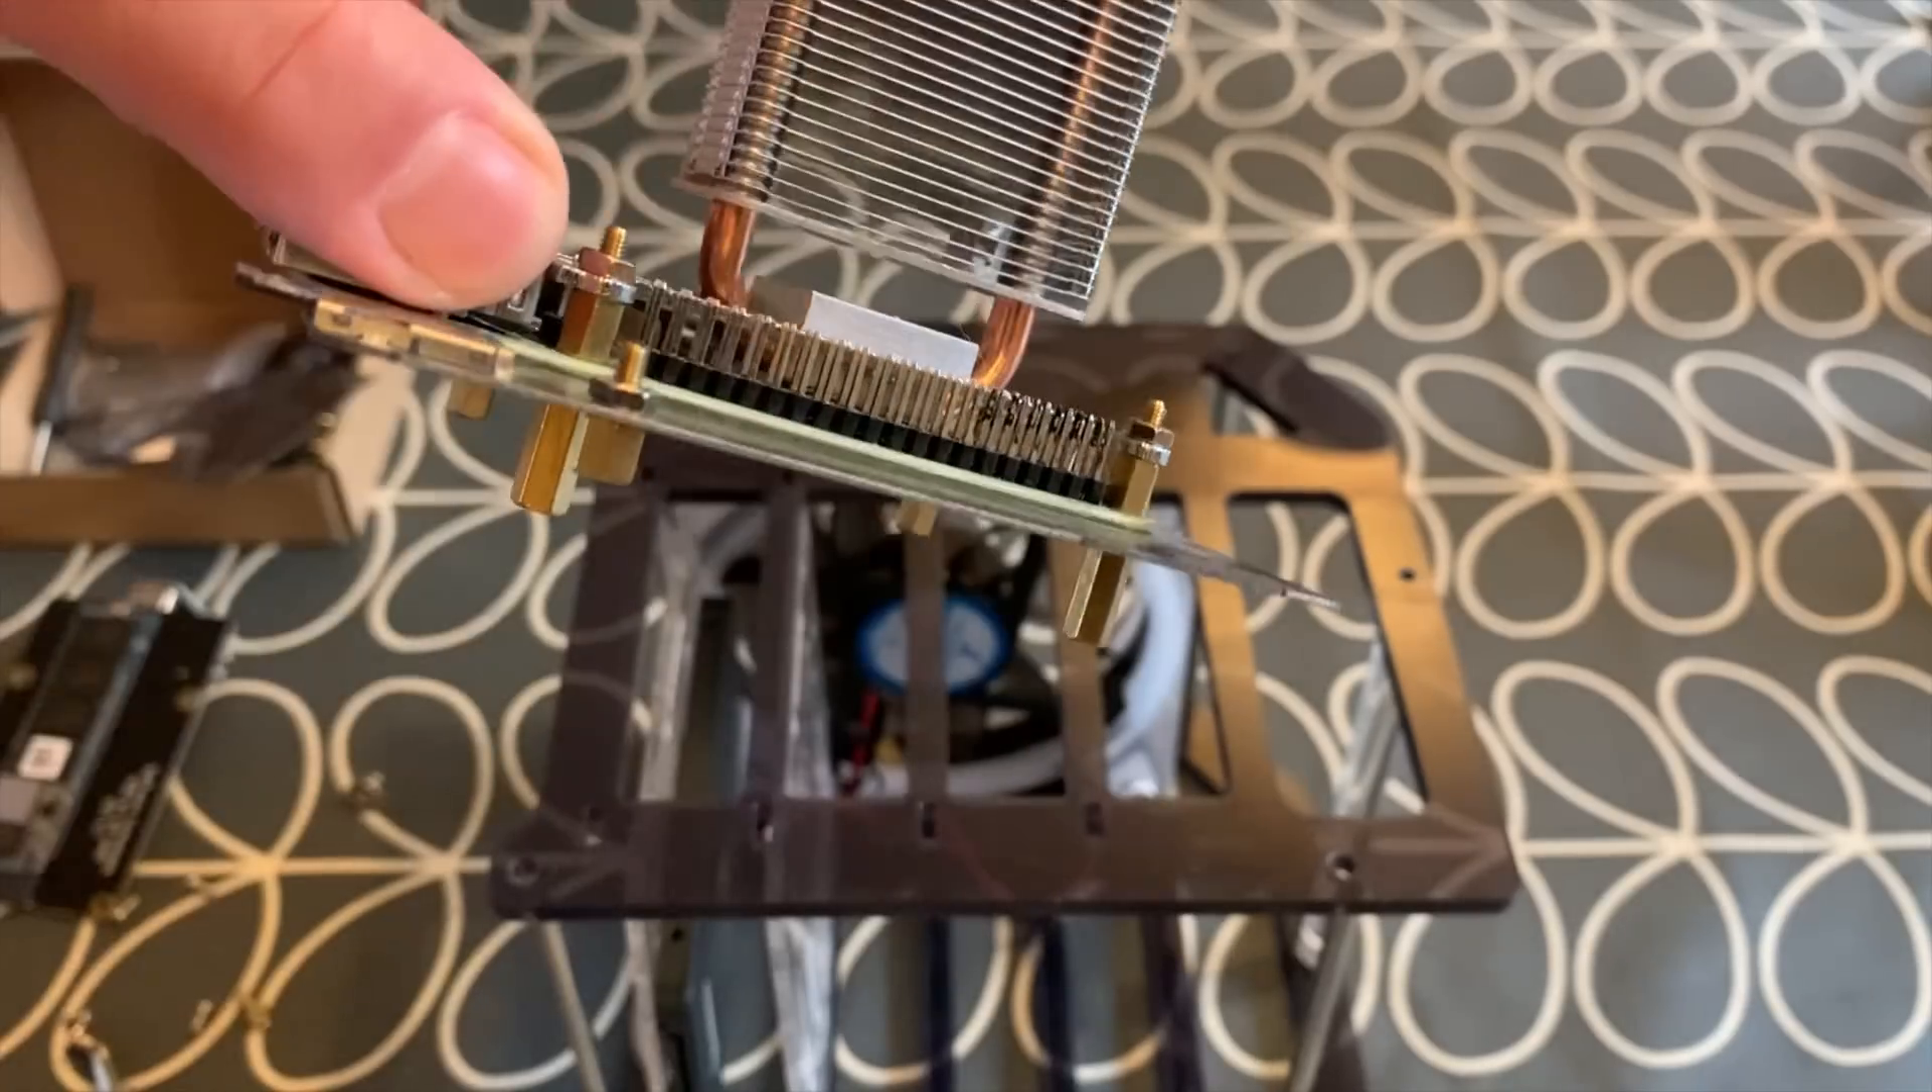So there's the long standoffs in.